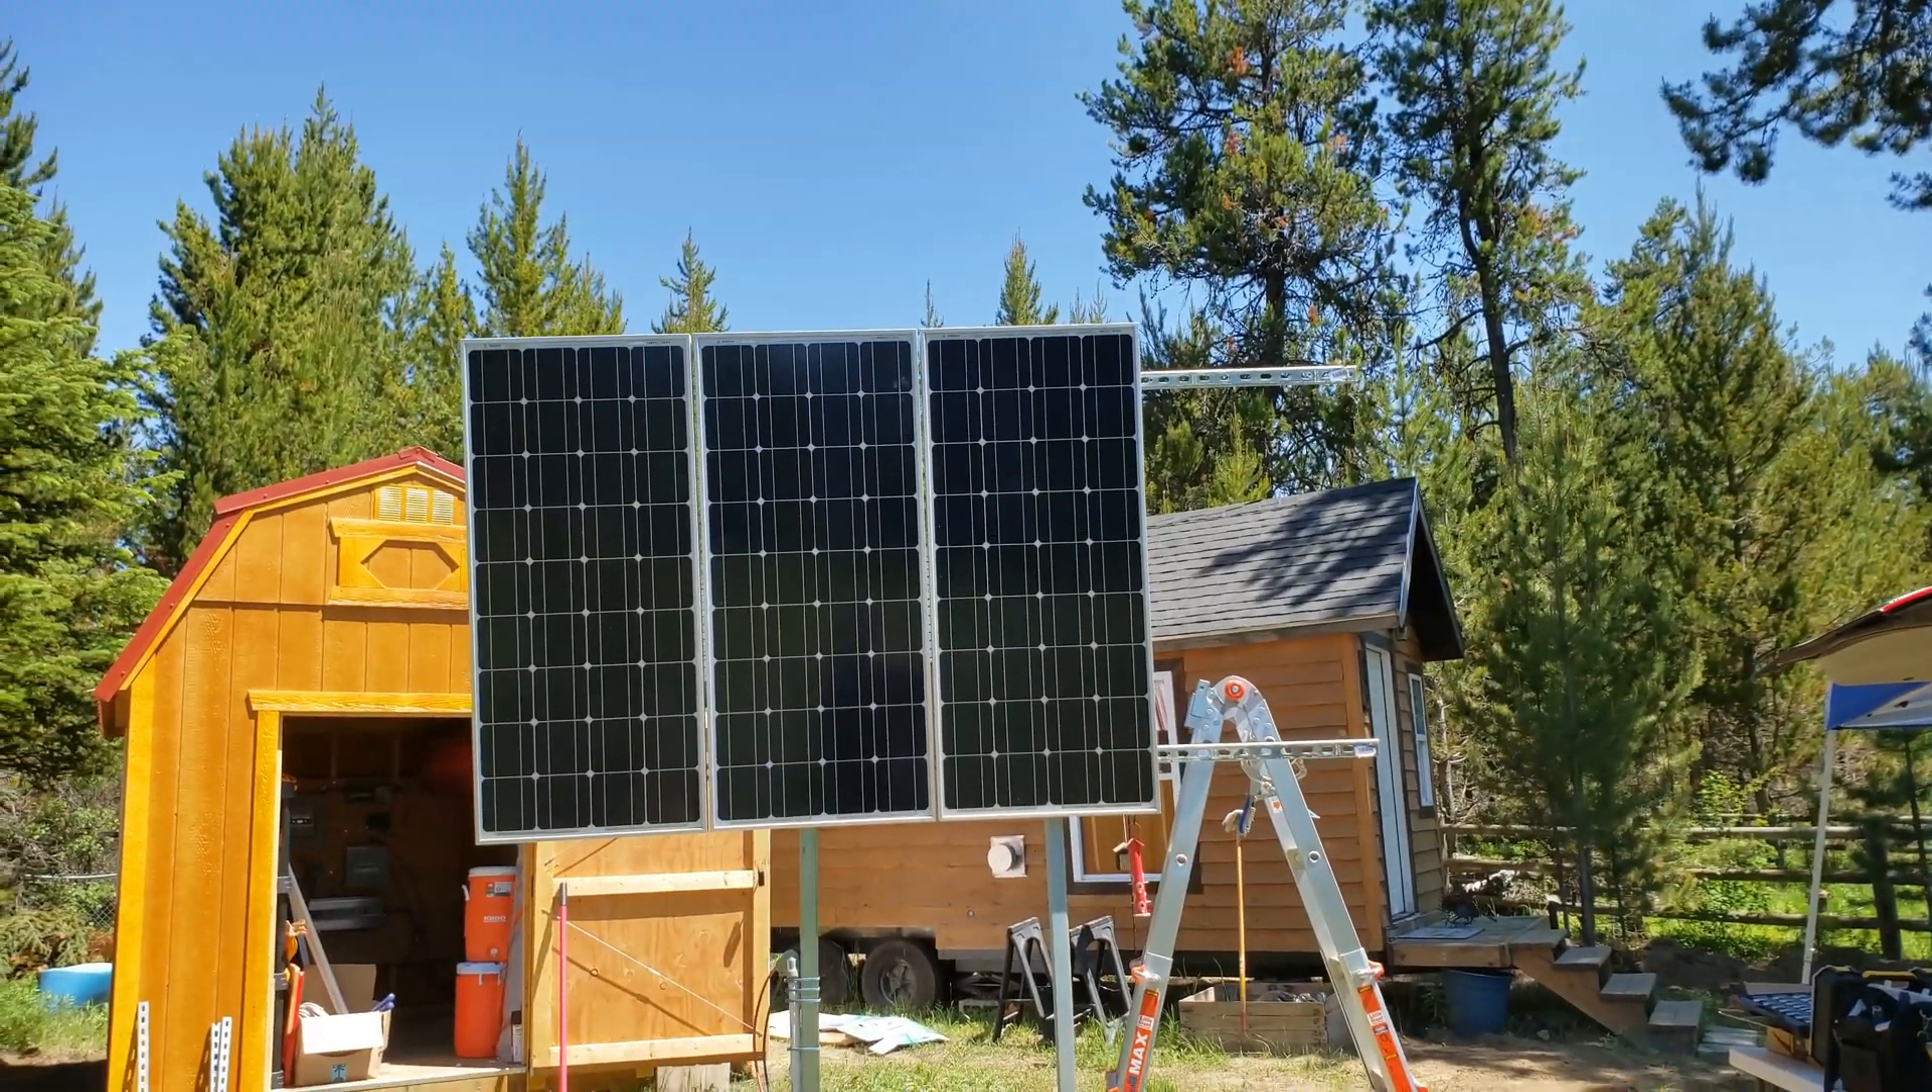I got the rack hung so far i've got one more panel to hang and i've got to cinch everything up and then i got to start working on connectors.